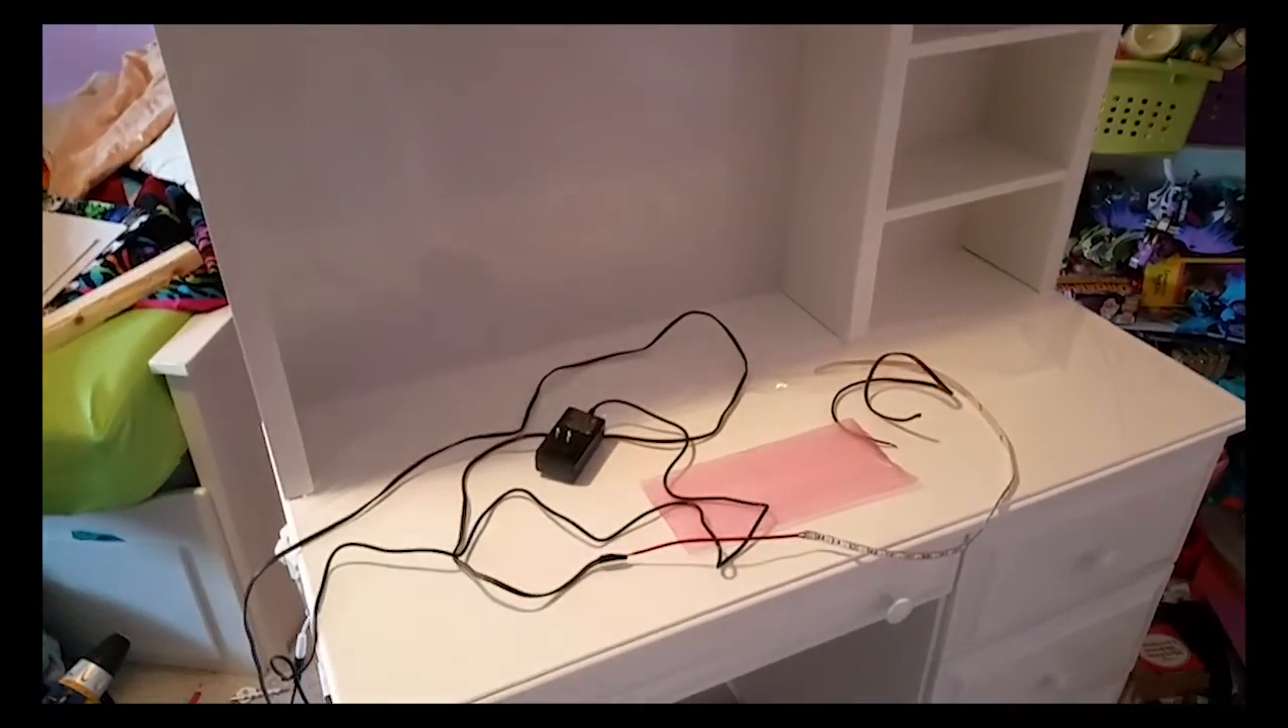So, at this point the hutch is mounted to the desk and secured.